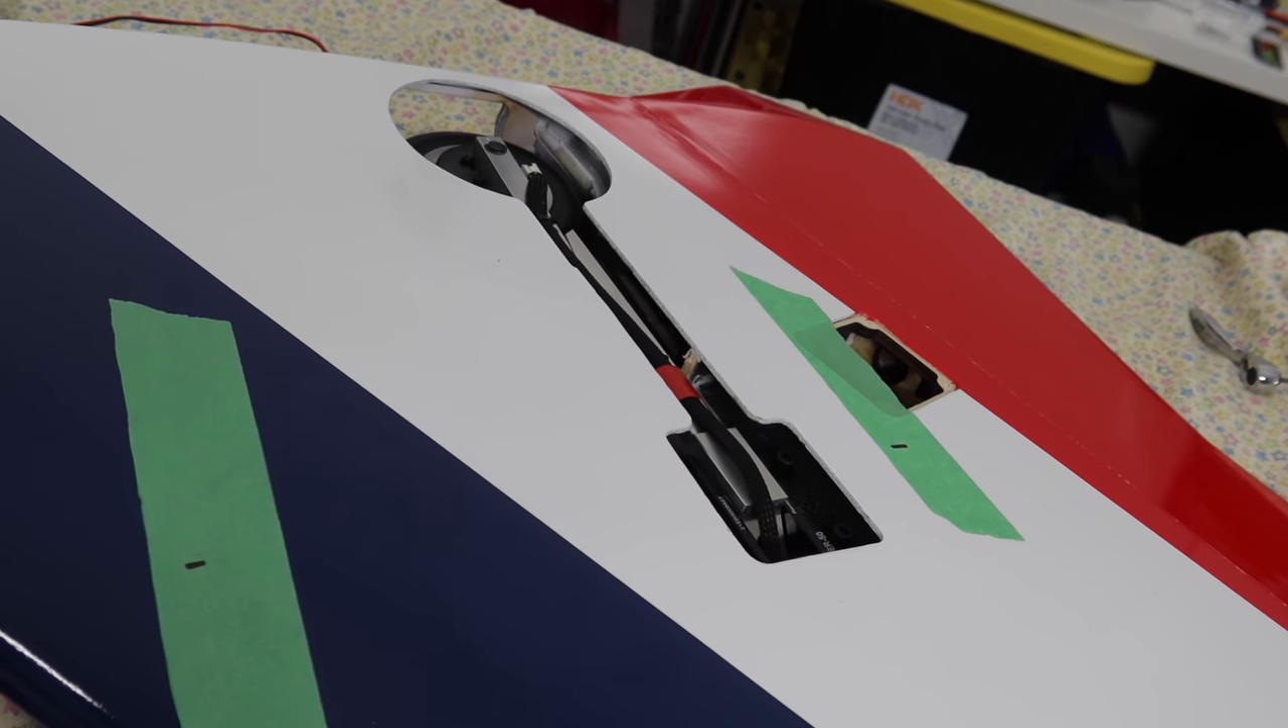So this right wing is complete with the gear install she's done.